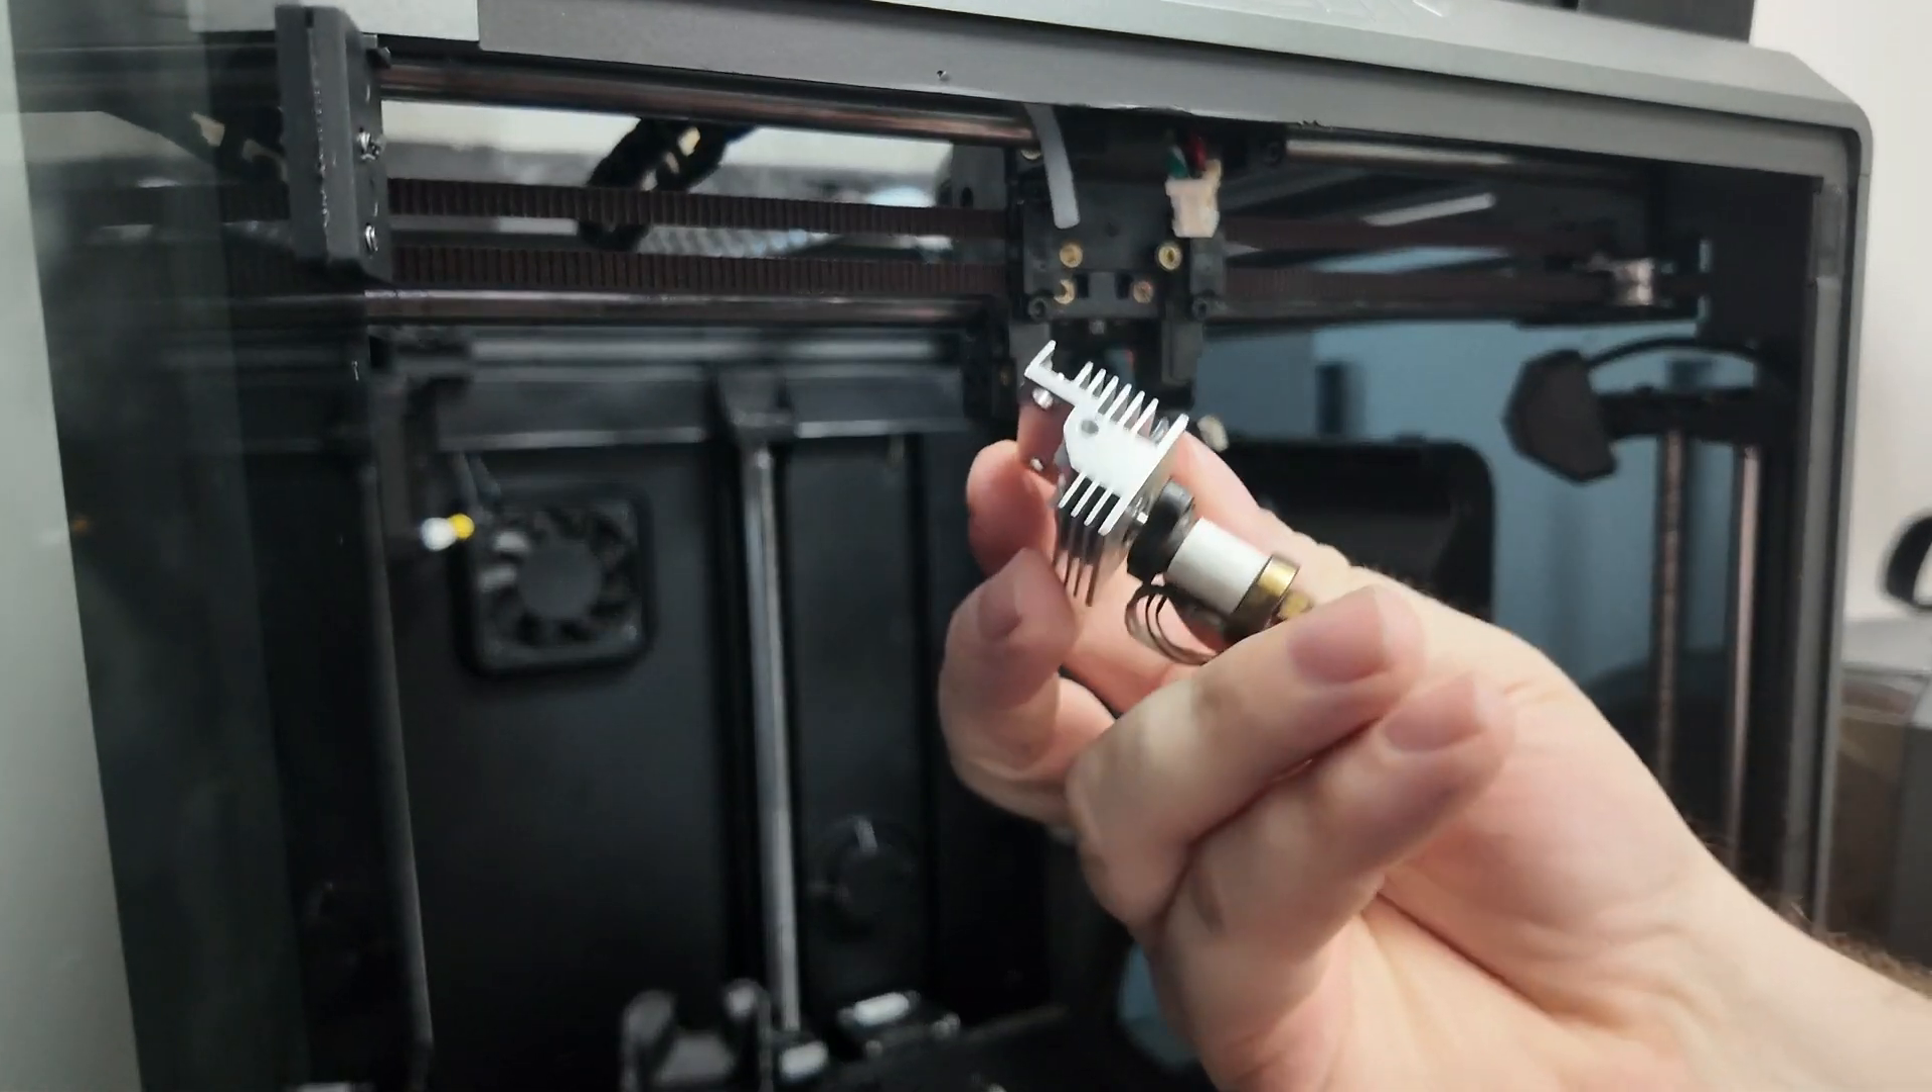And there you go you got the hot end and heatsink out in one piece.